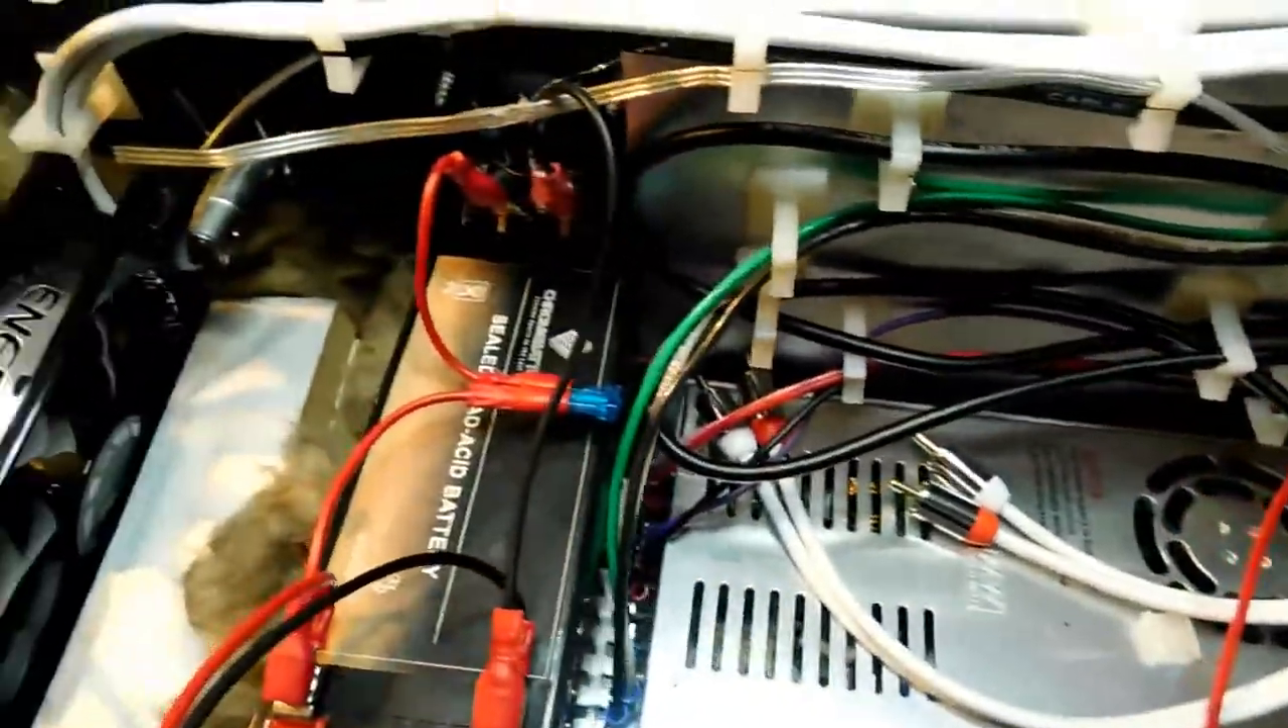You see the batteries? I've already got the batteries hooked up.